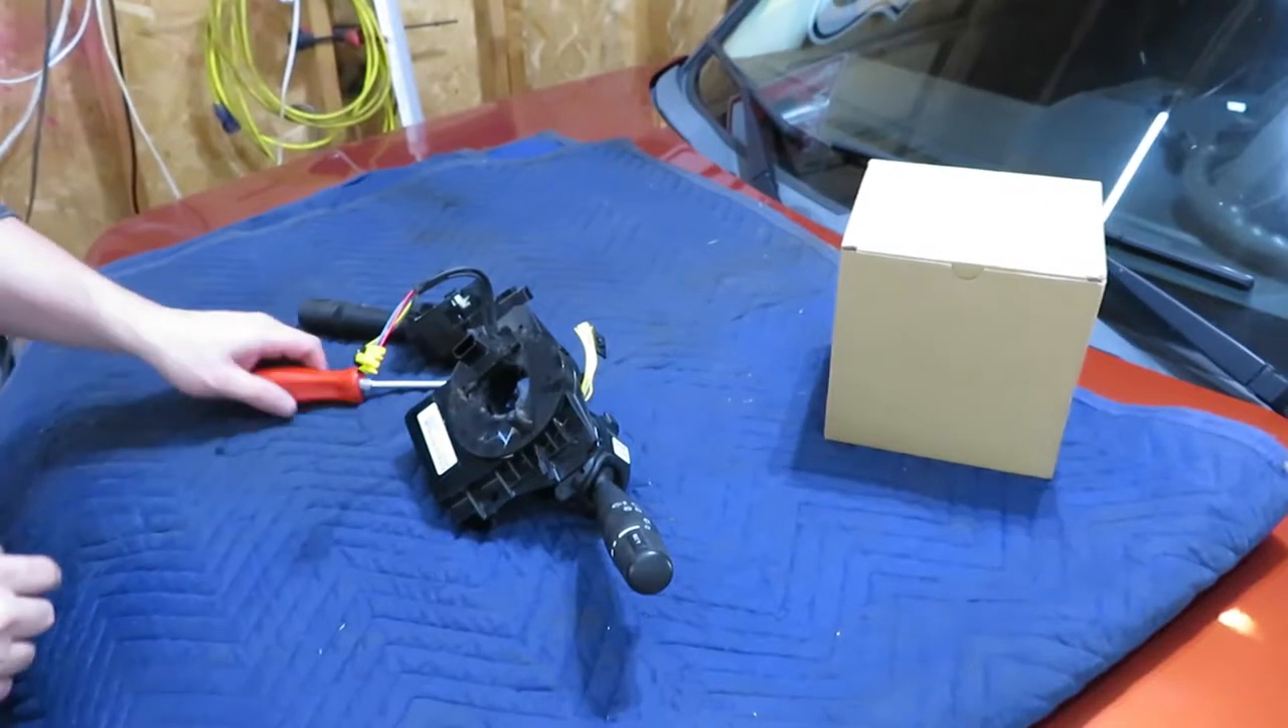So we've got the clock spring out as well as the windshield wiper switch.